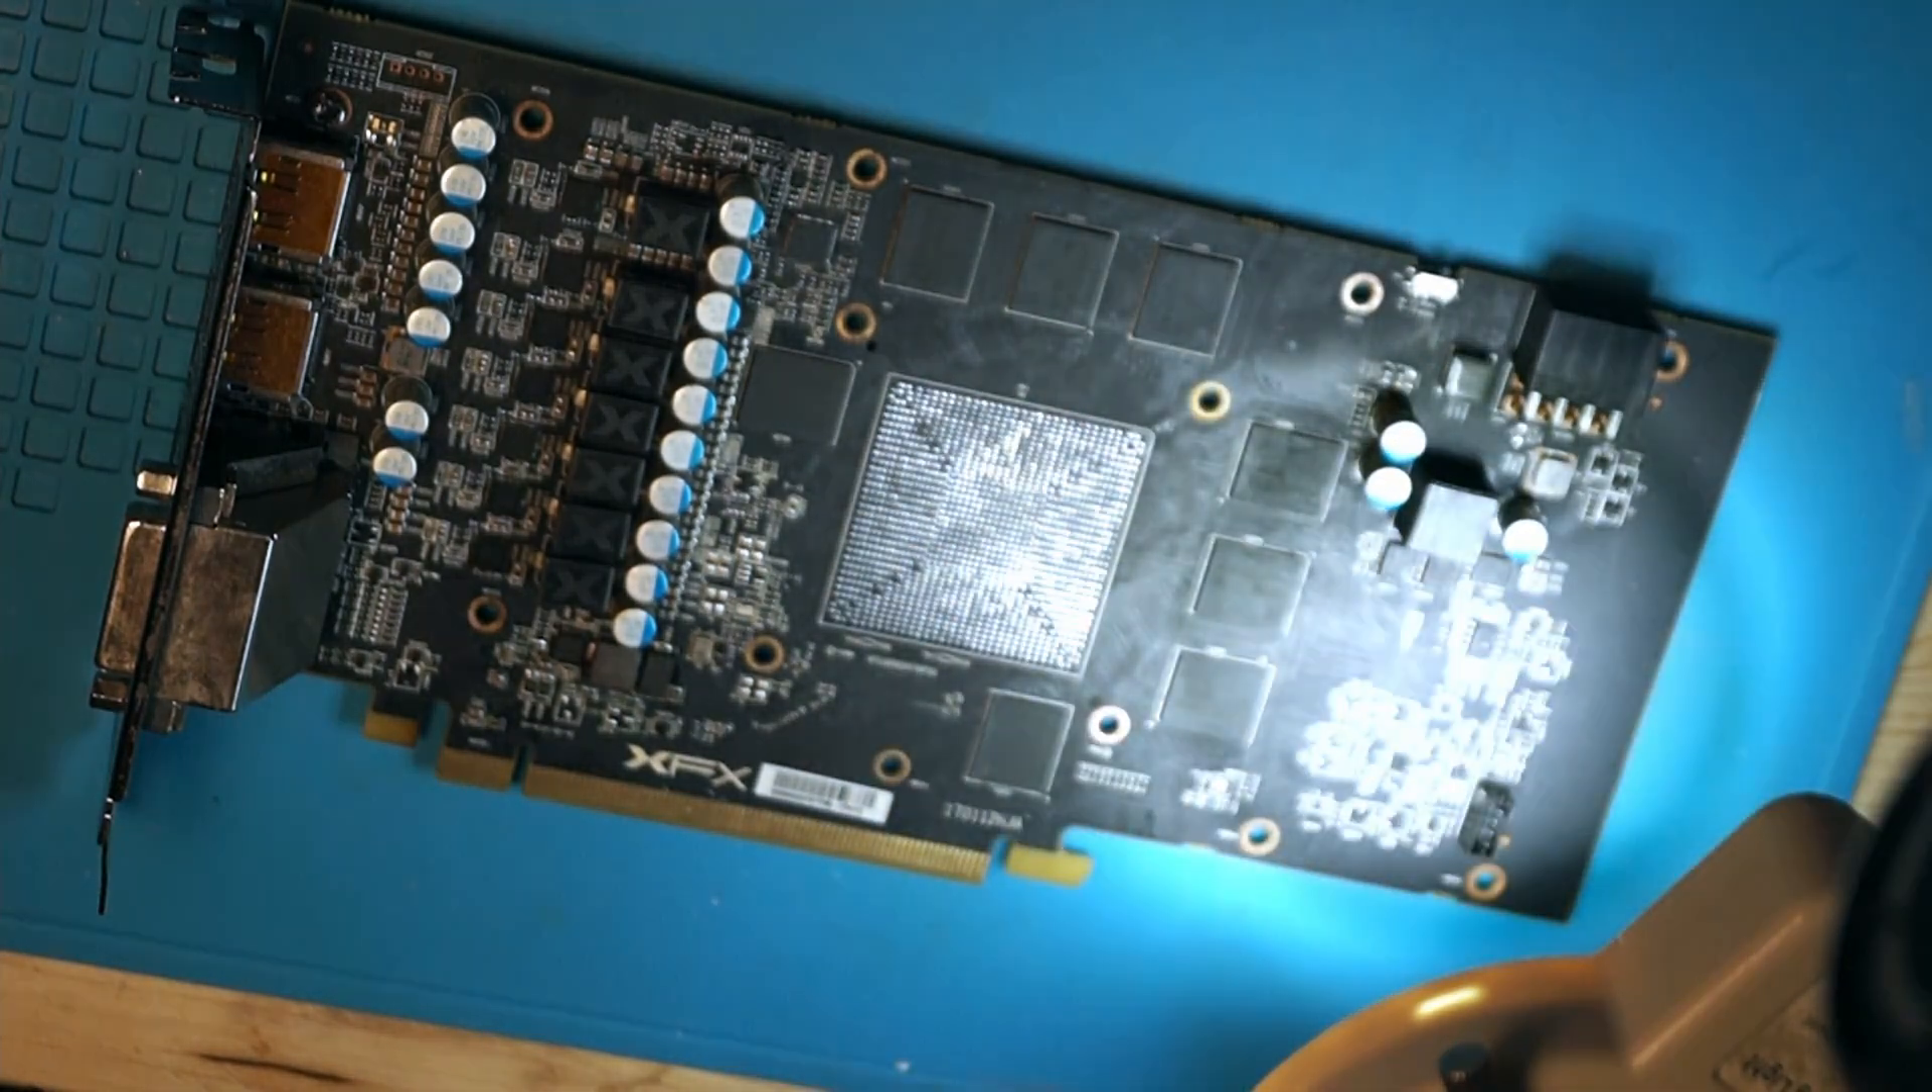So, as you can see, the core is removed. I wicked away all the solder.